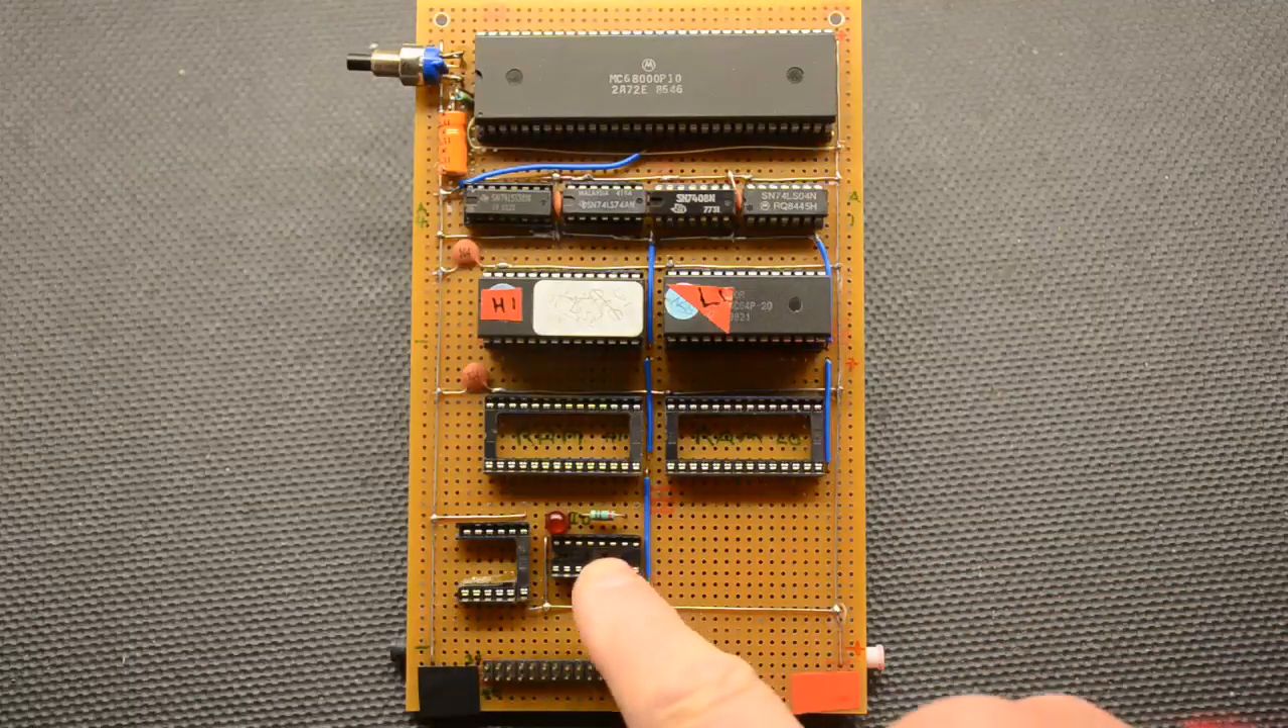There are various bits missing, like the two RAMs are missing, the display is missing and the I .O. decoder is missing as well.